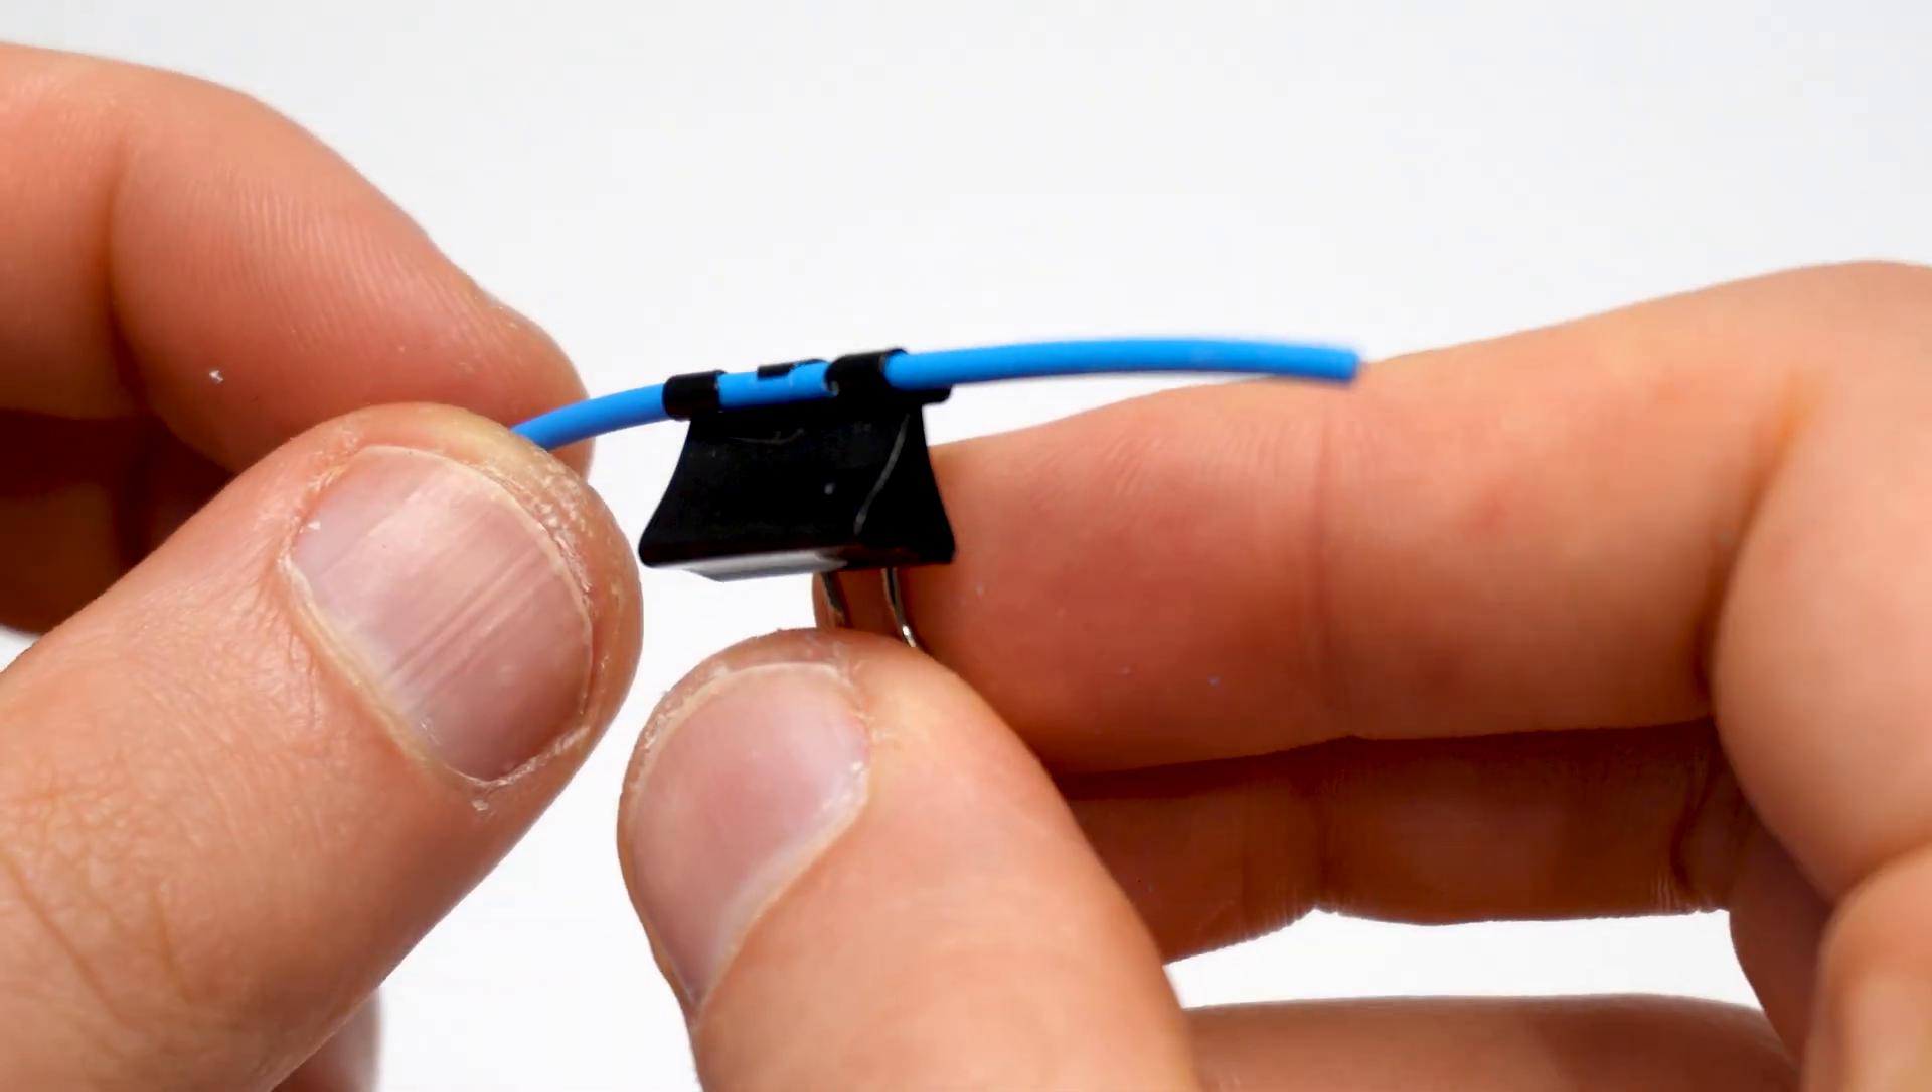Turns out that the hole left by the wire here is a perfect fit for a piece of filament.